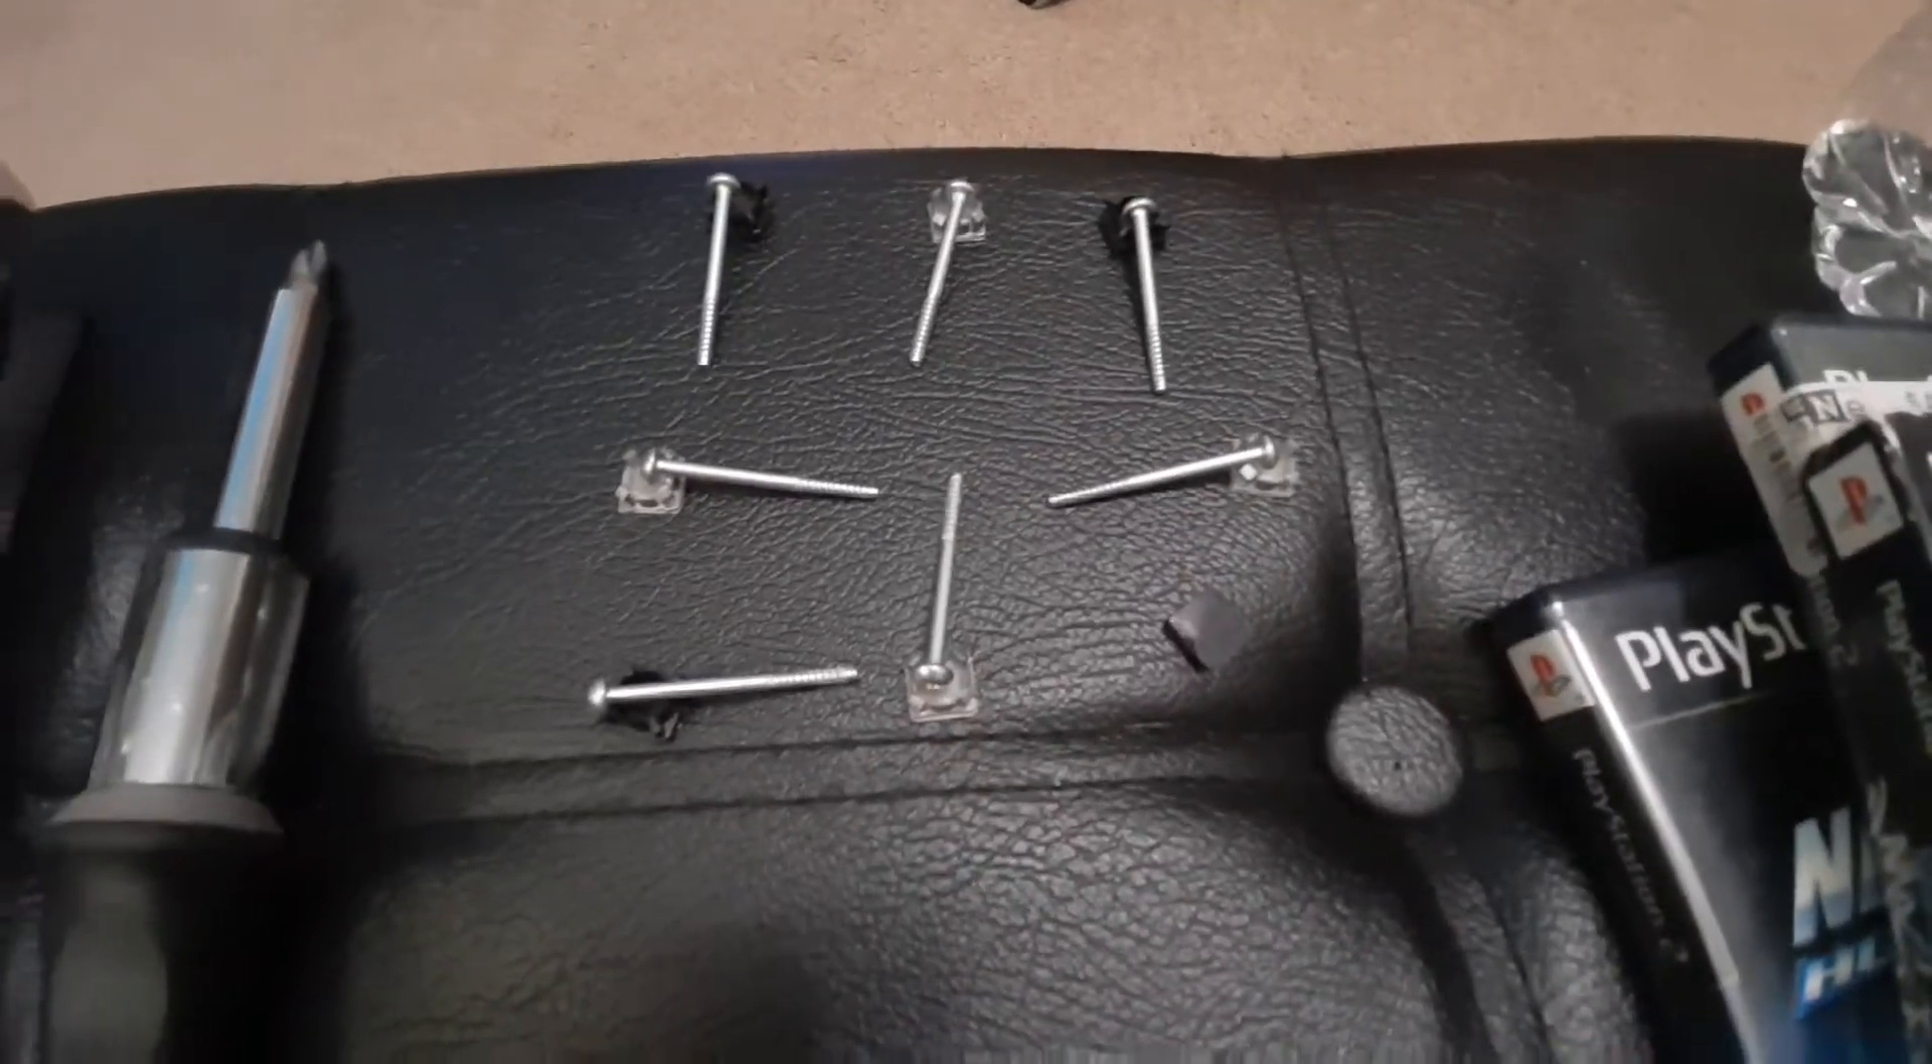Okay so we got the hardware removed there.